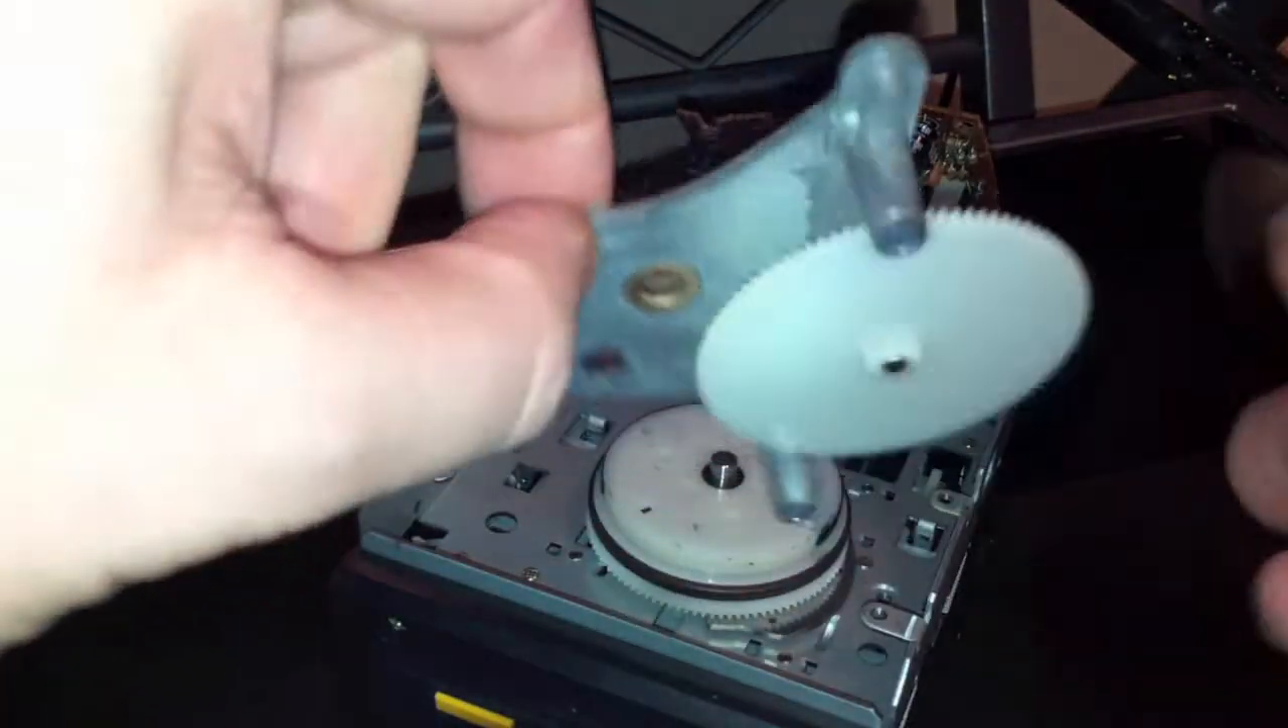As you can see, I've removed the metal compartment which sits over the cogs and I've also removed one of the cogs with it.